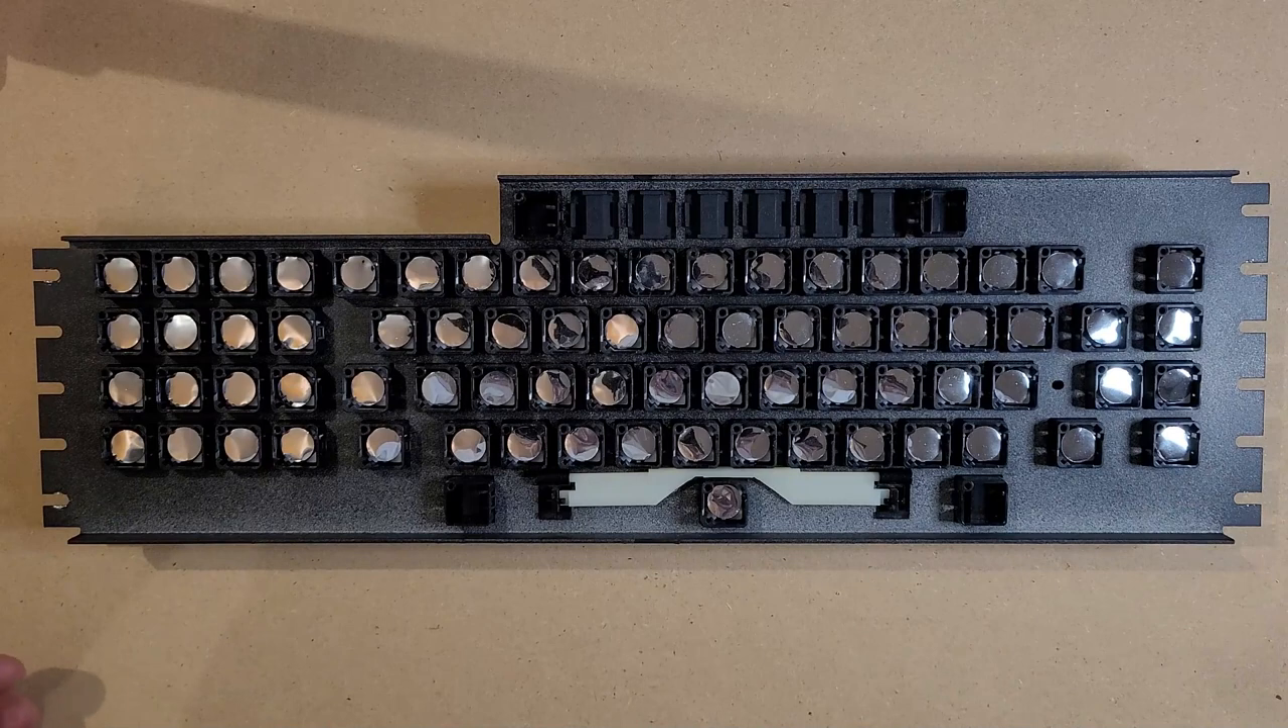All righty there we have all of the new pads installed and man i am not gonna lie that was super fiddly.